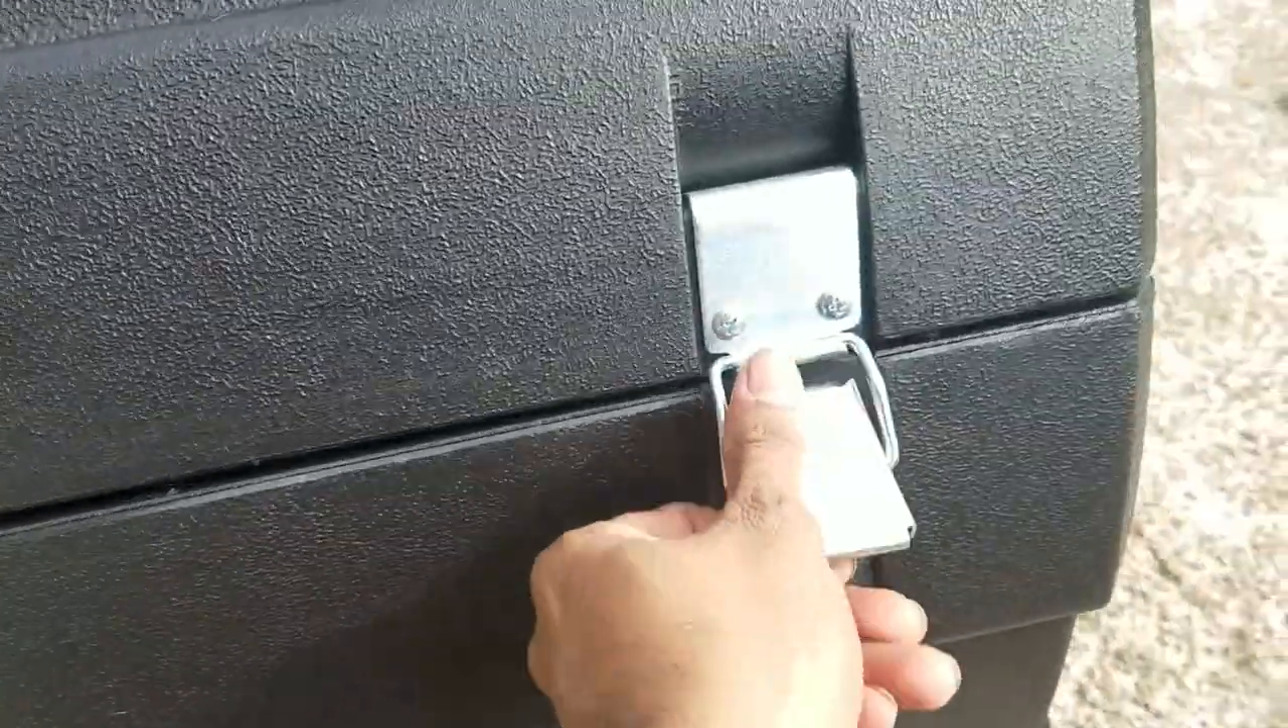And the final screws have been put in and this is good to go.